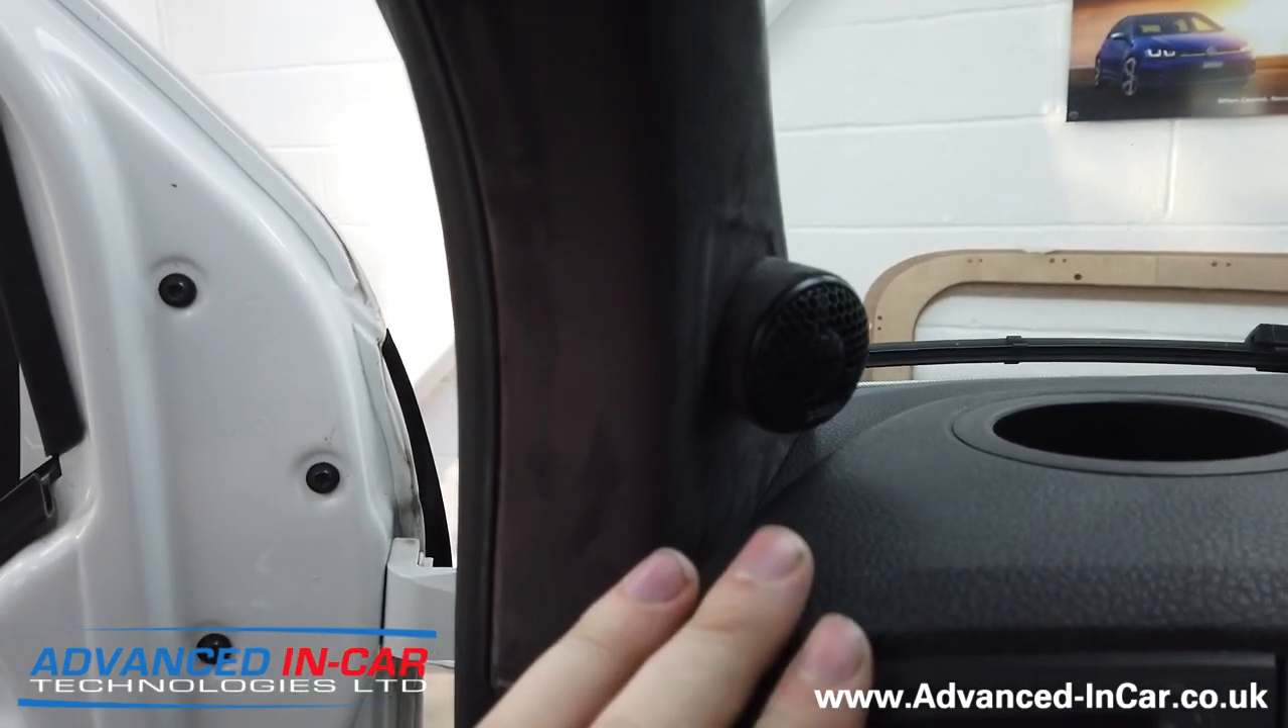Hopefully you can see them here those are the tweeters they've been mounted as per how the customer wanted them.